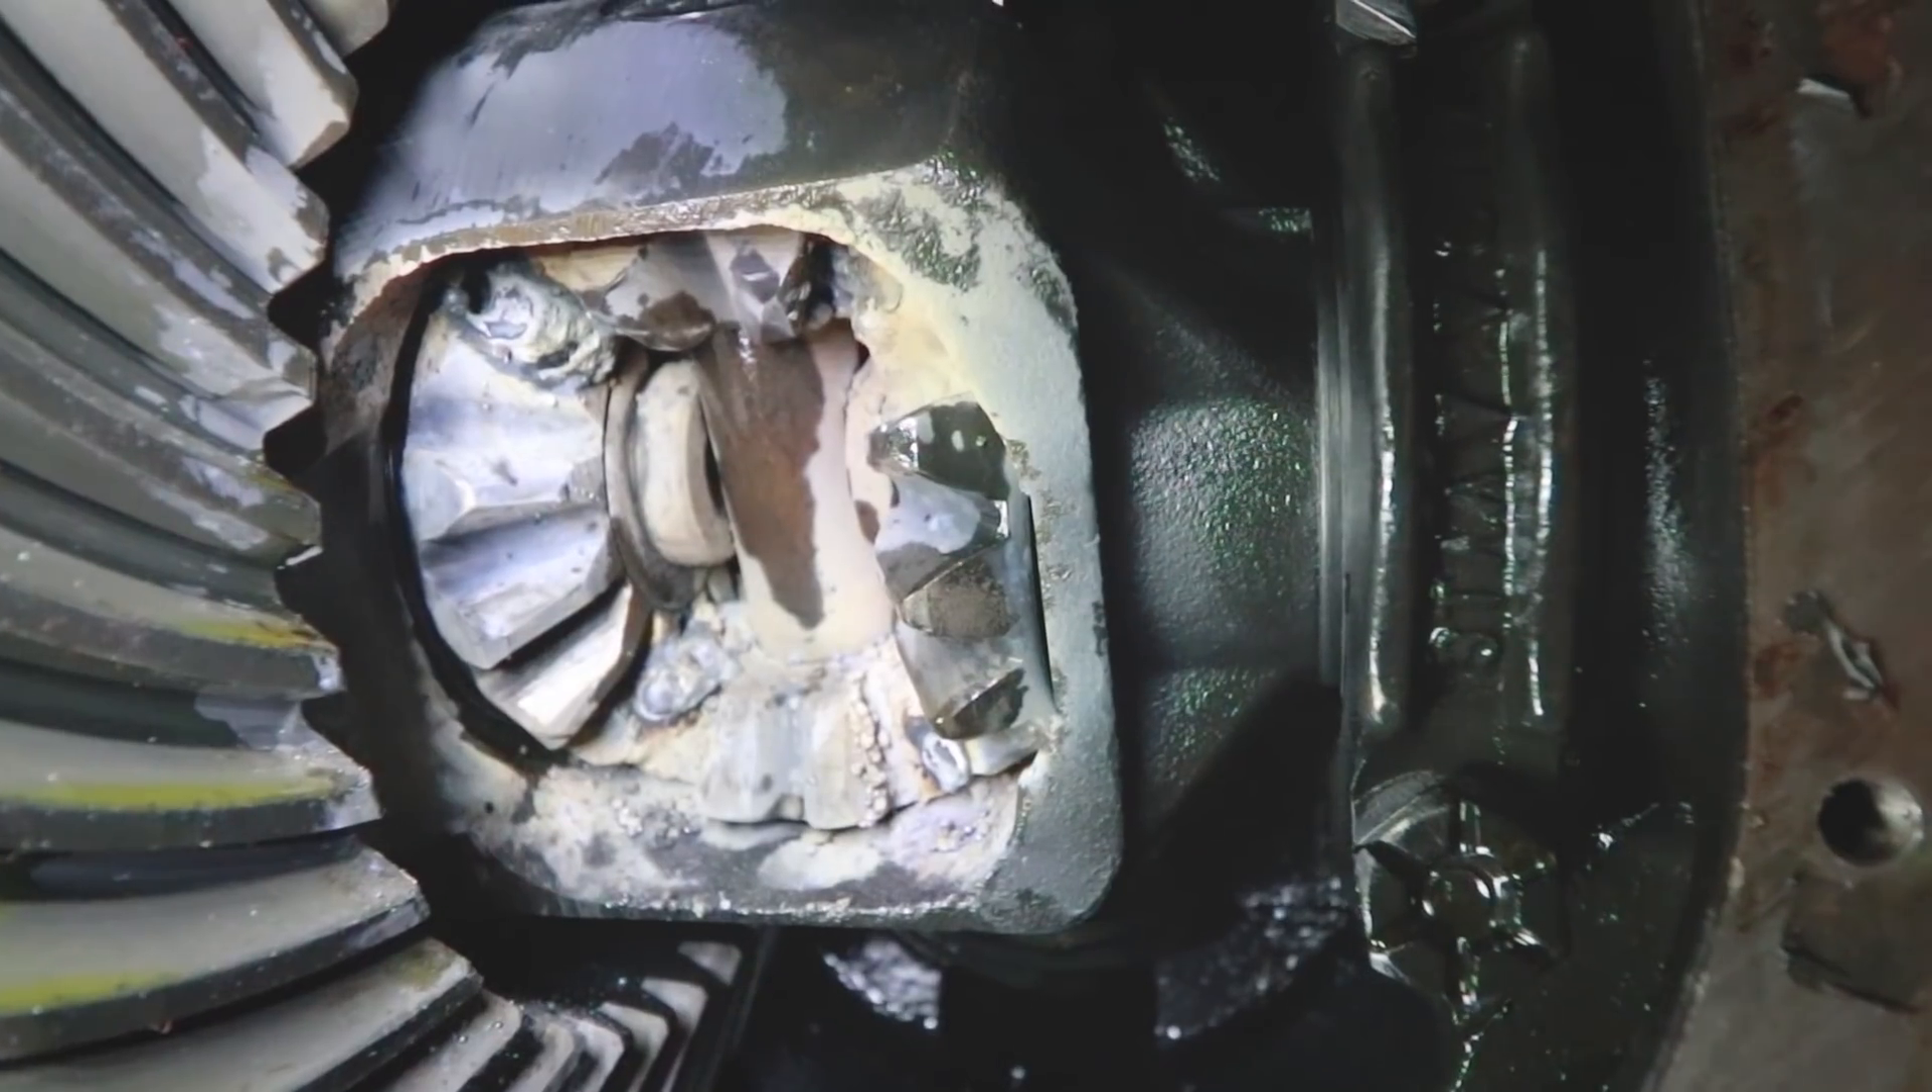So this is what it looks like when you go ahead and weld up the spider gears.